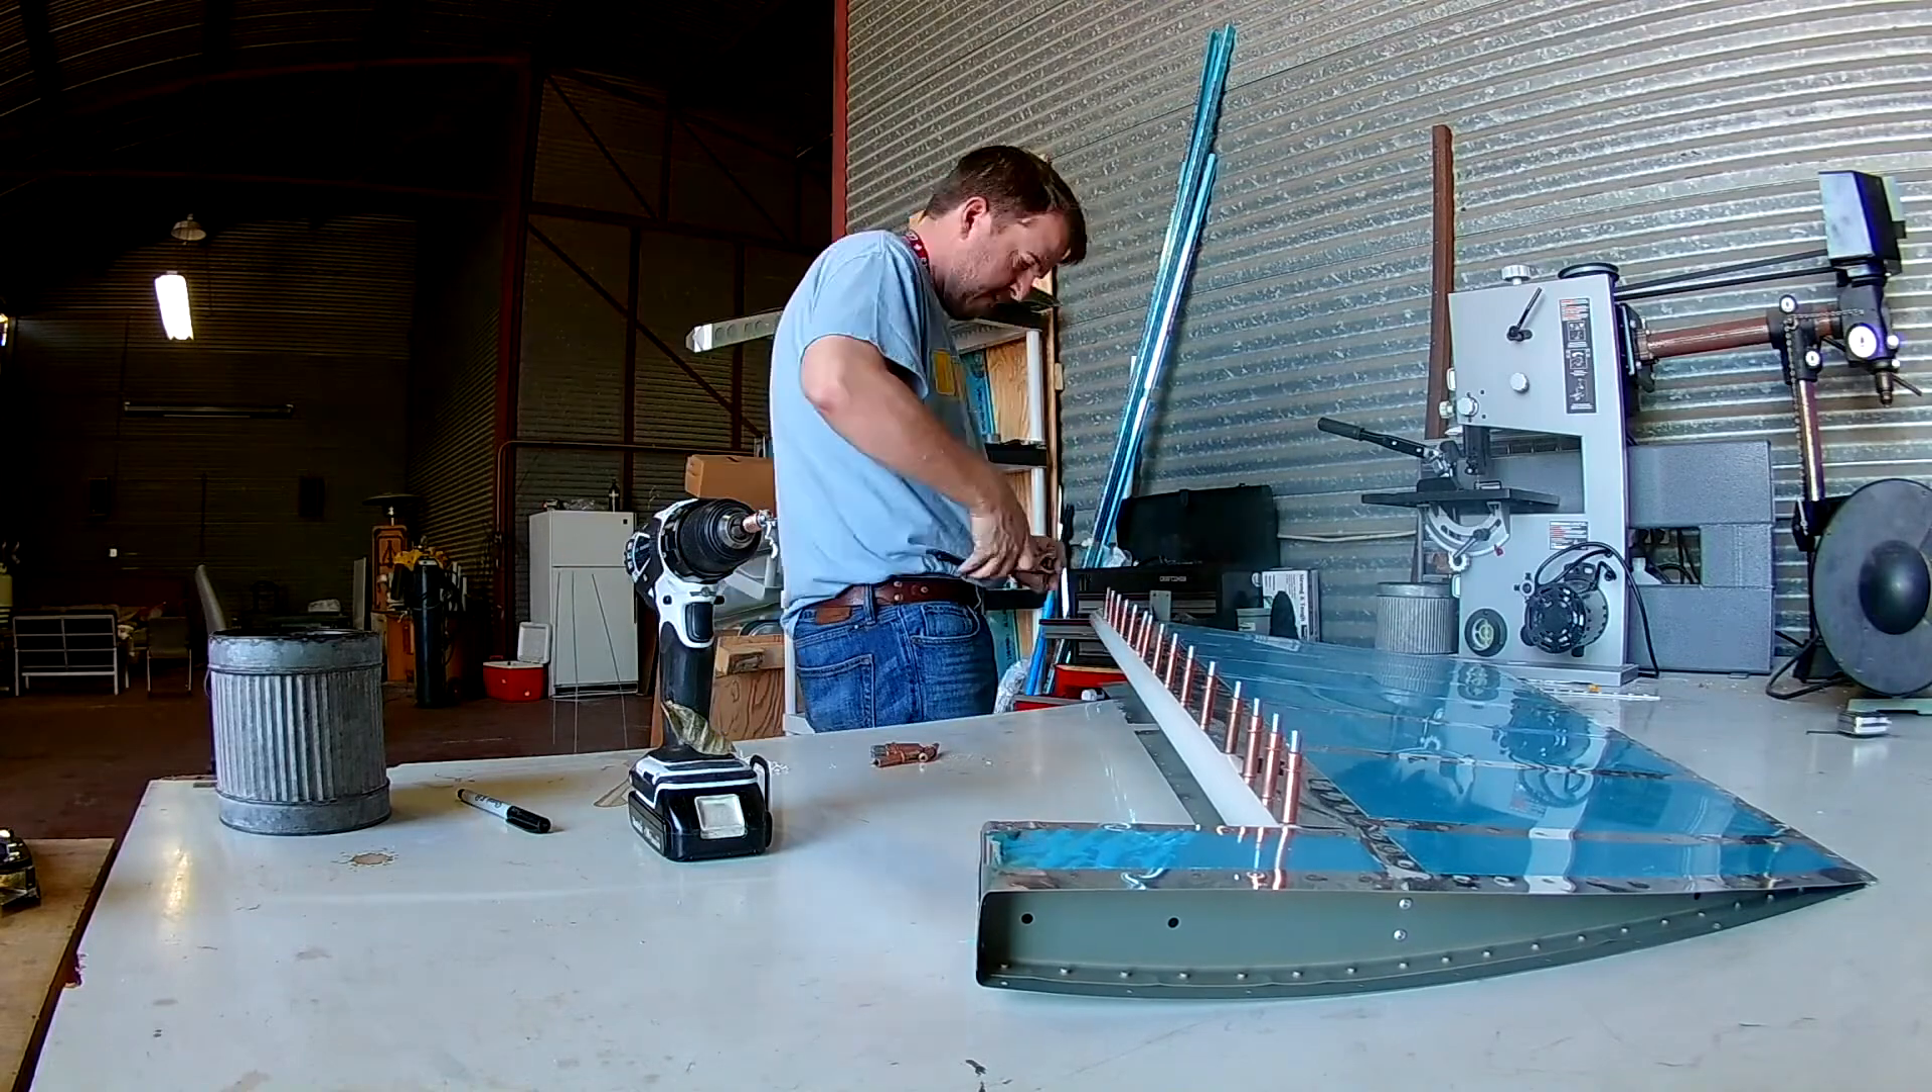The only thing left to do is to bend these leading edges into place and pop rivet them.